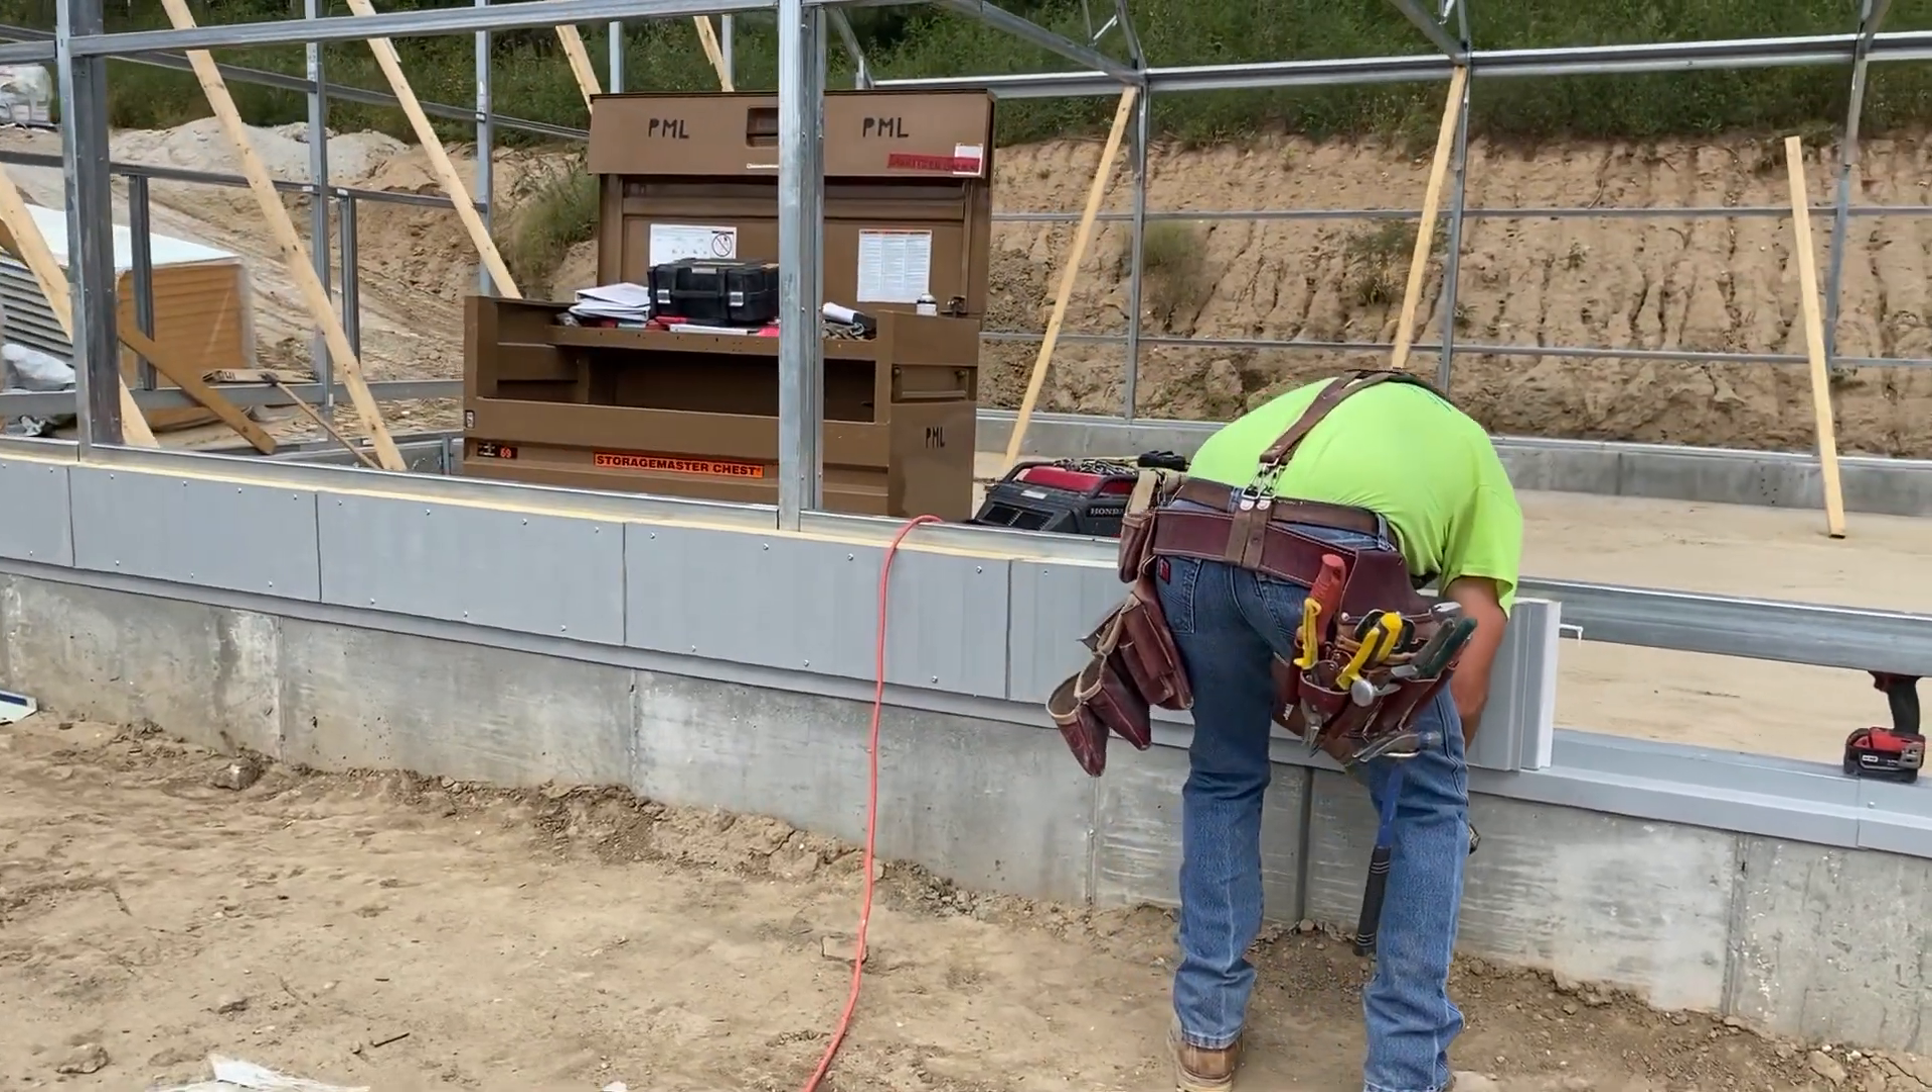The insulated metal panels on greenhouse number one are just starting to go on along the south wall of the greenhouse.